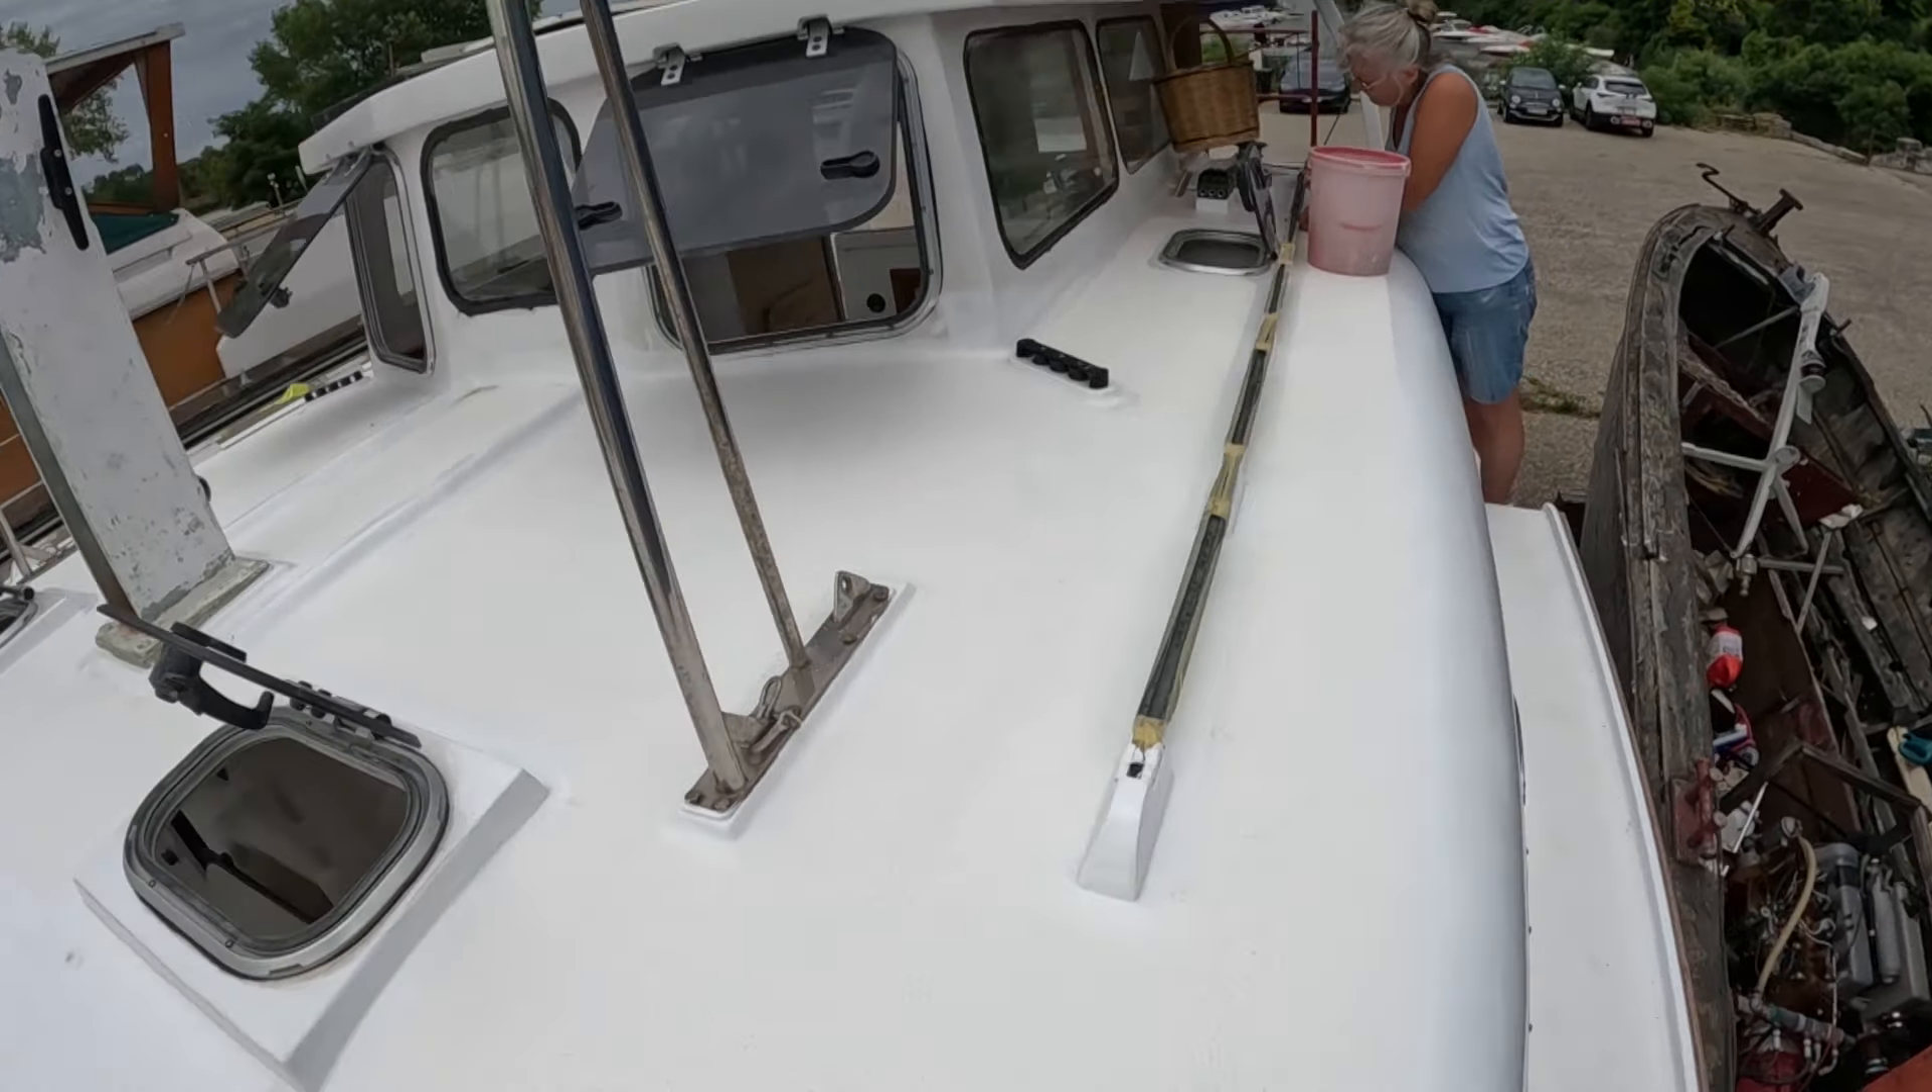Das Oberdeck ist fertig. Die Beschläge sind jetzt auch schon alle montiert.